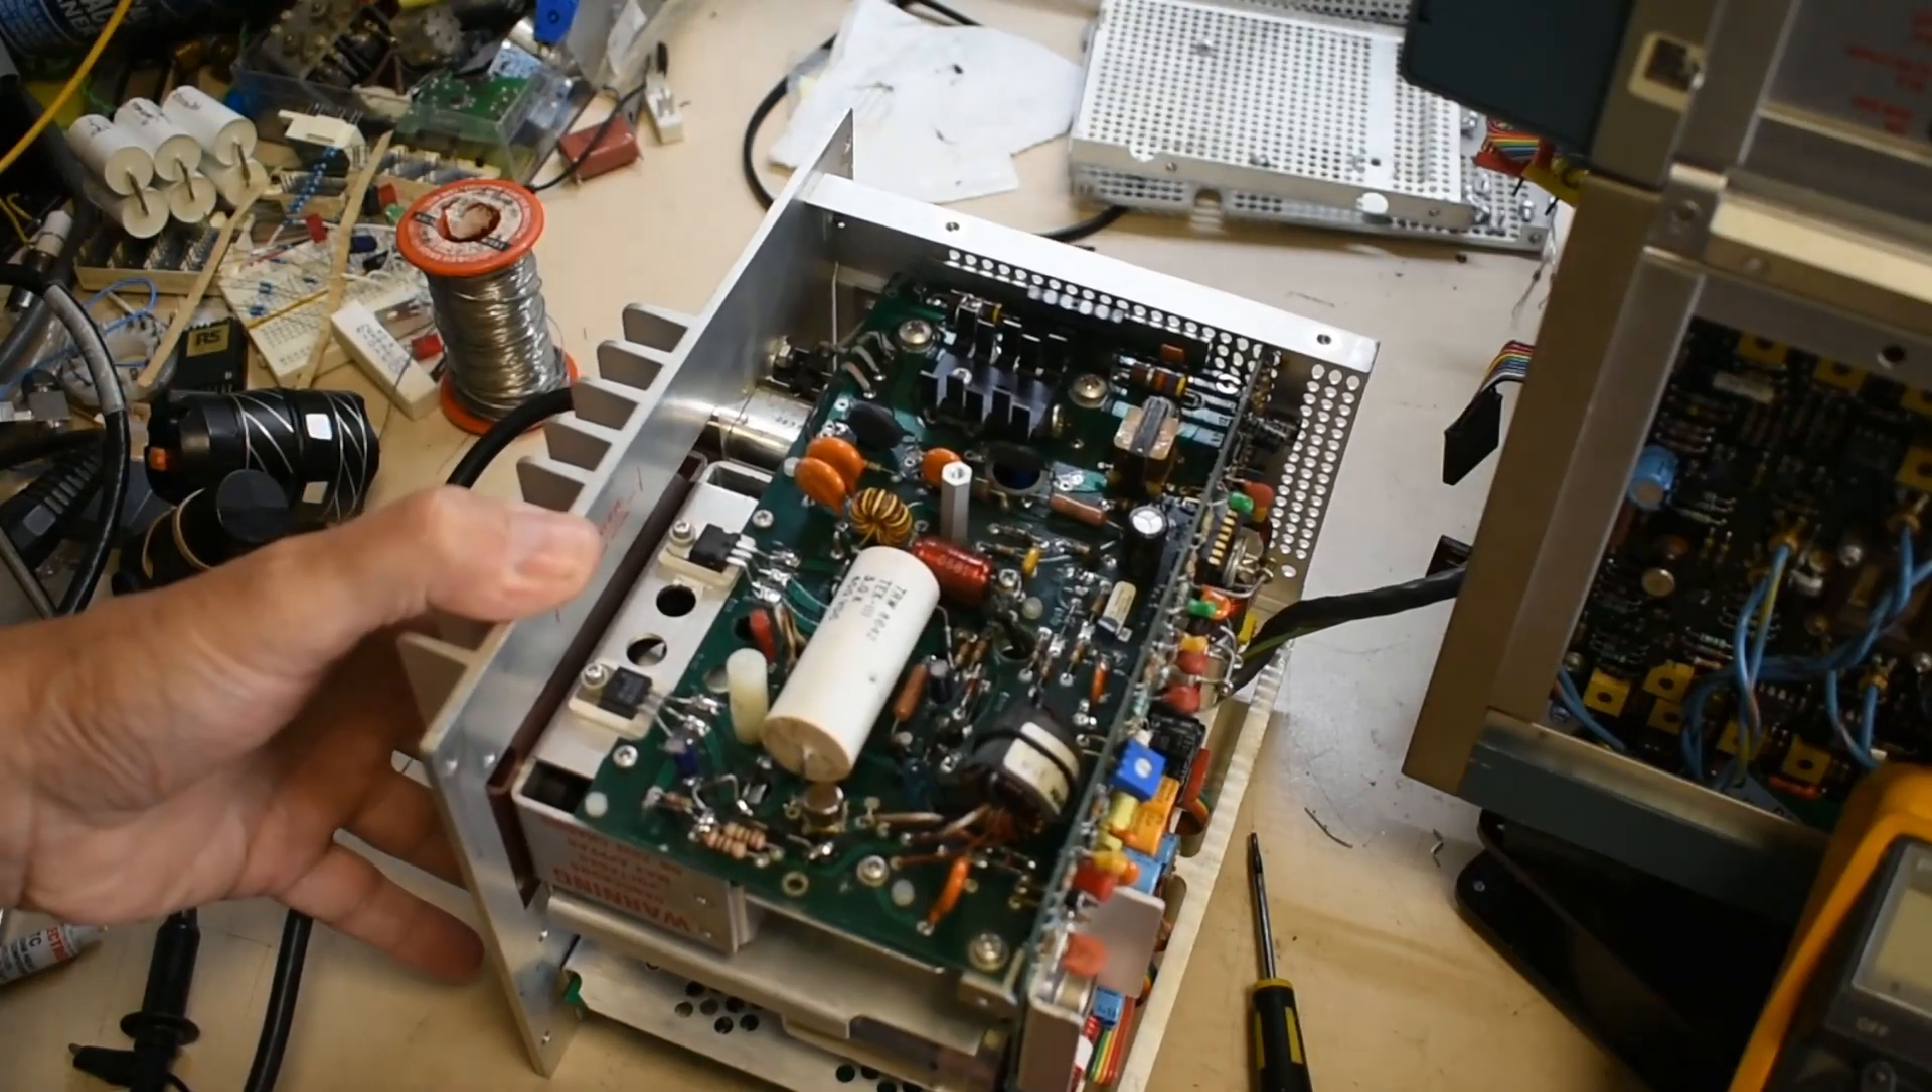So looking at the actual power supply, I've got it here with the covers all removed.